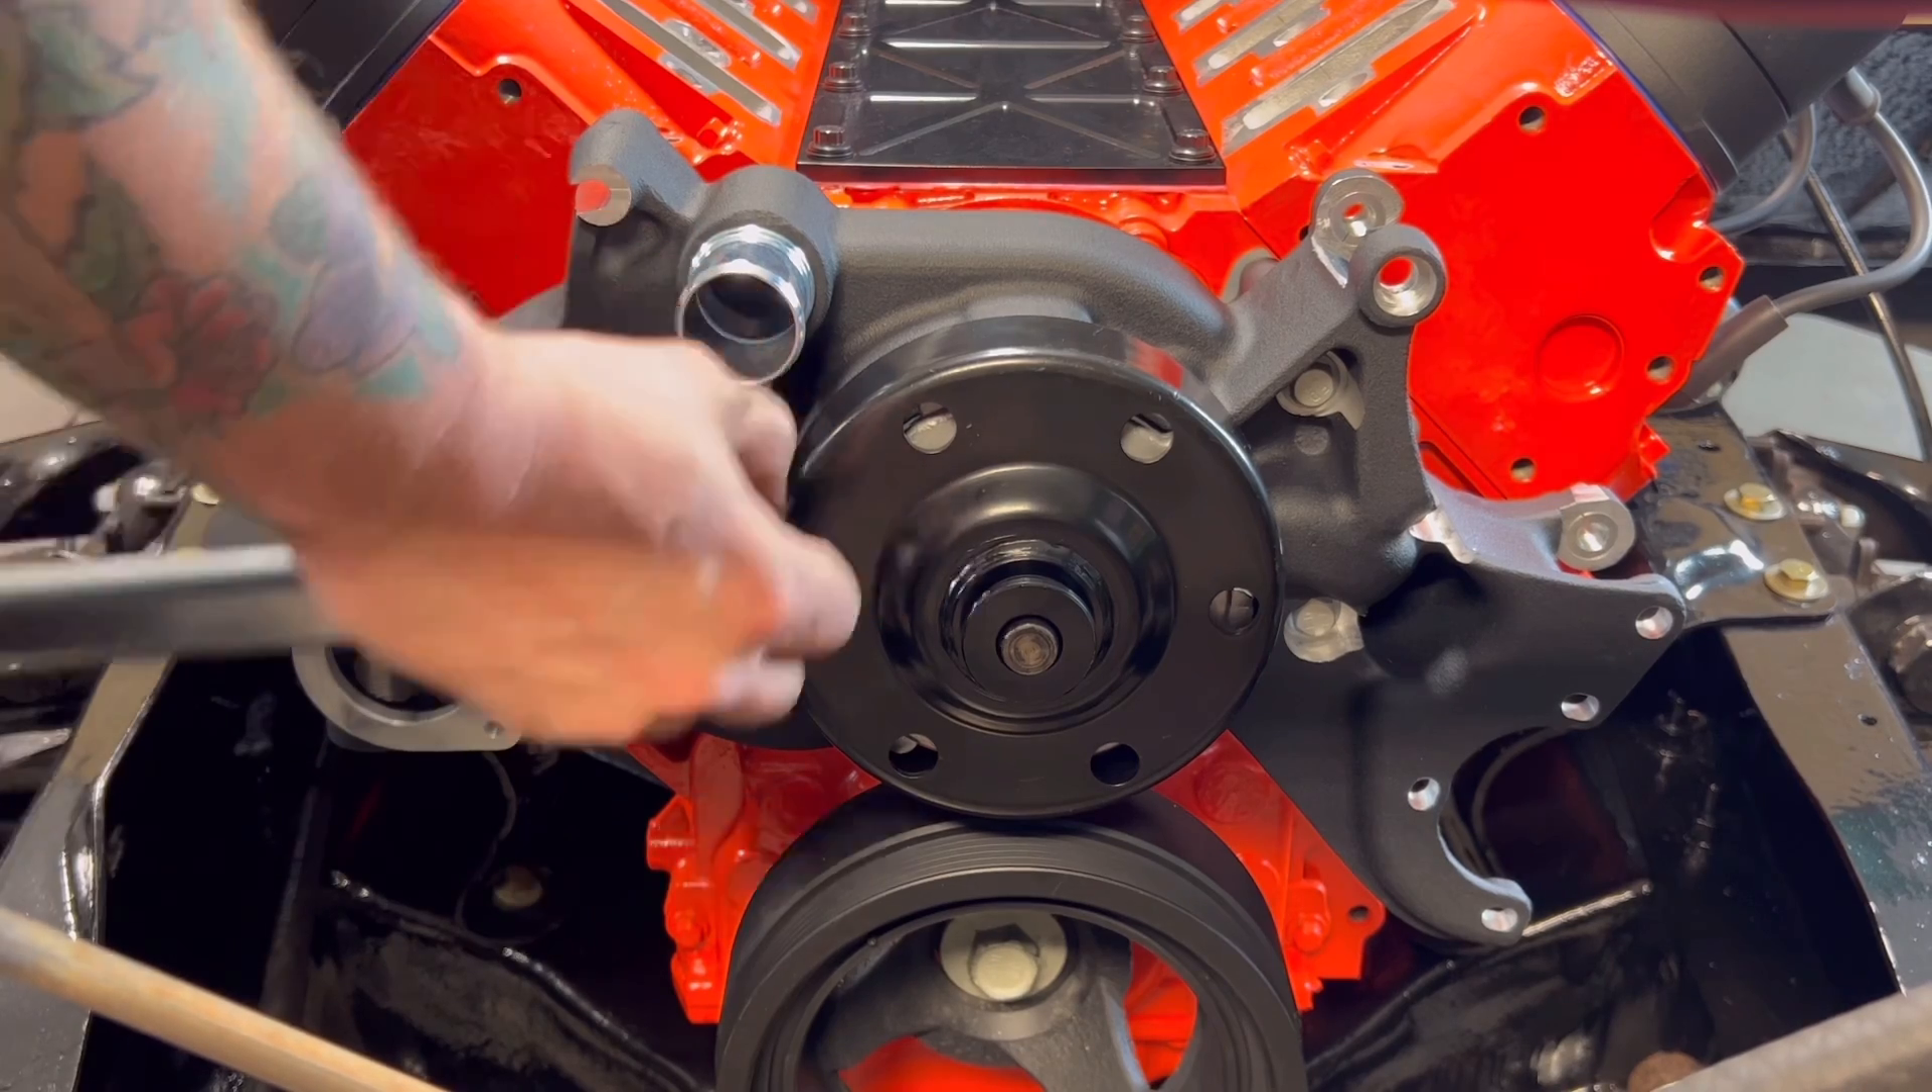We have installed the water pump.